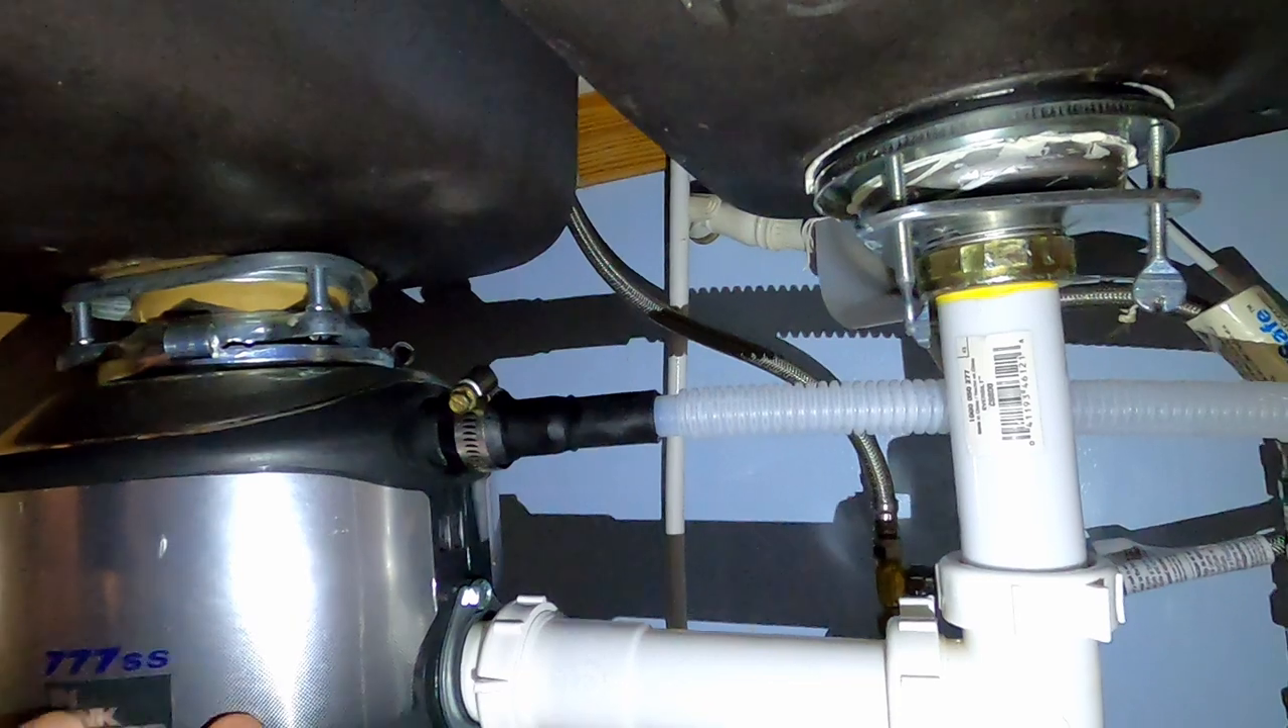And I hooked the drain discharge hose. I put it up into the garbage disposal here.